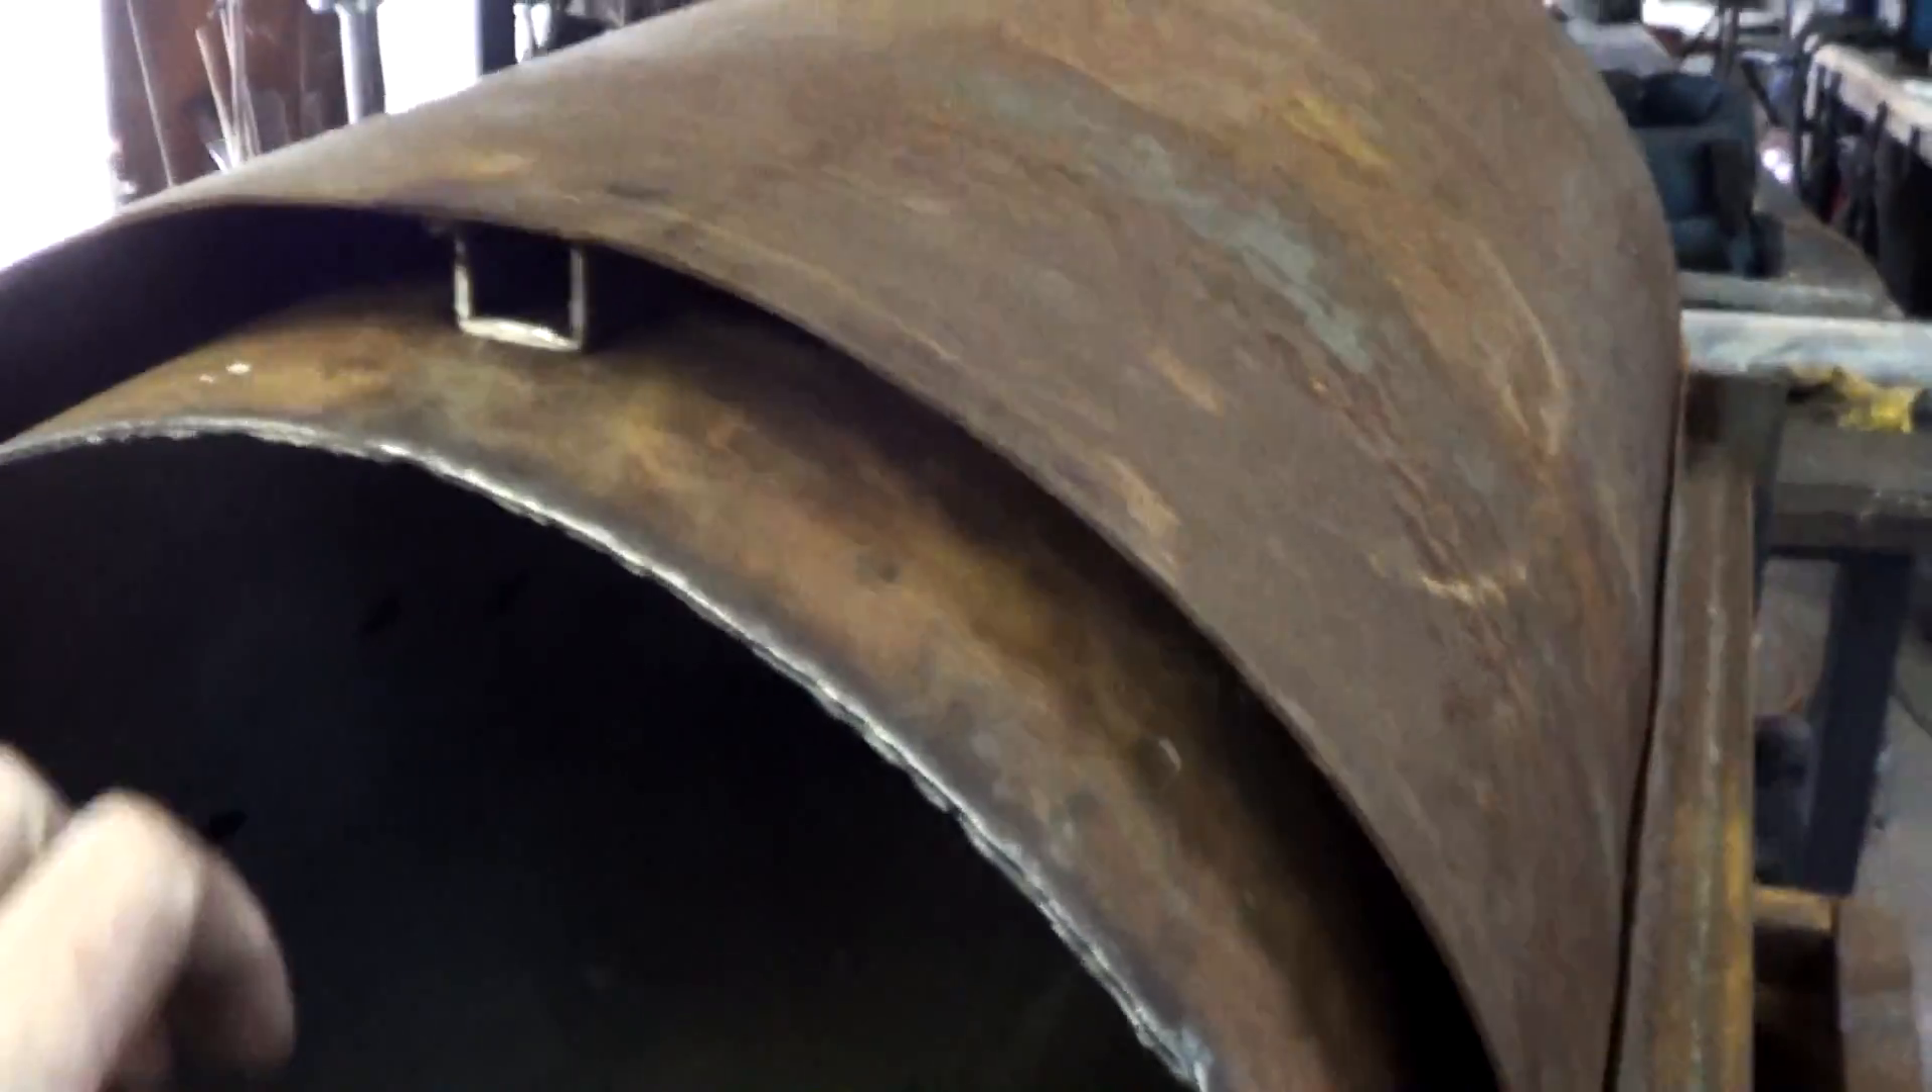We've got it tacked in place you can see there's a little one inch gaps here.